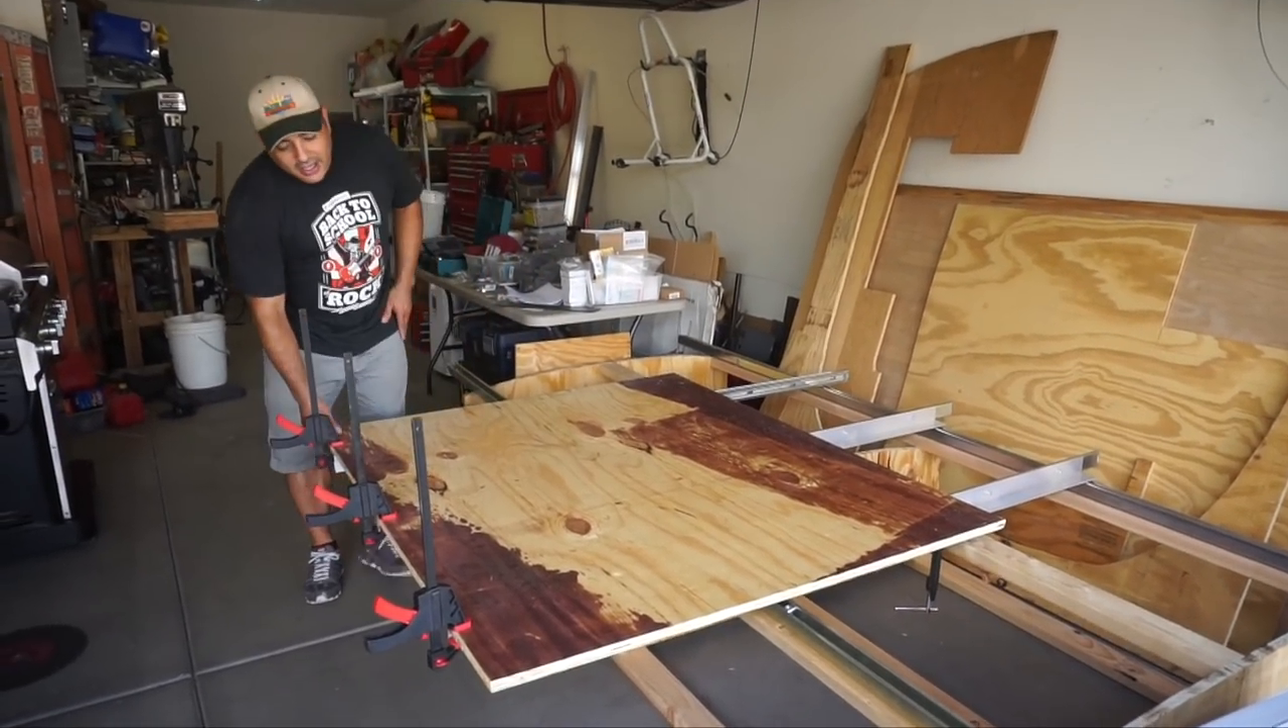Well what we've decided to do is now we have three slides in here so we have three slides now supporting this piece of wood and it has essentially eliminated the binding.